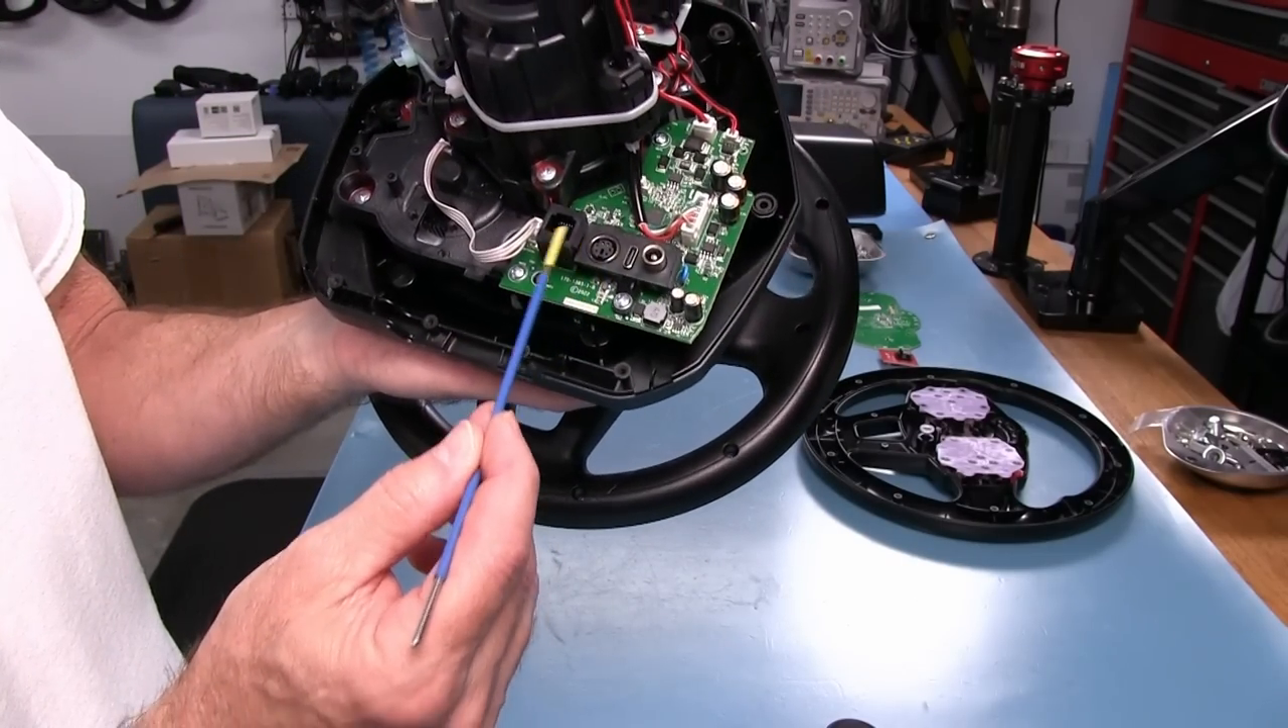First off, we'll see the main board sitting here and we have the connectors actually soldered to or attached to this board.